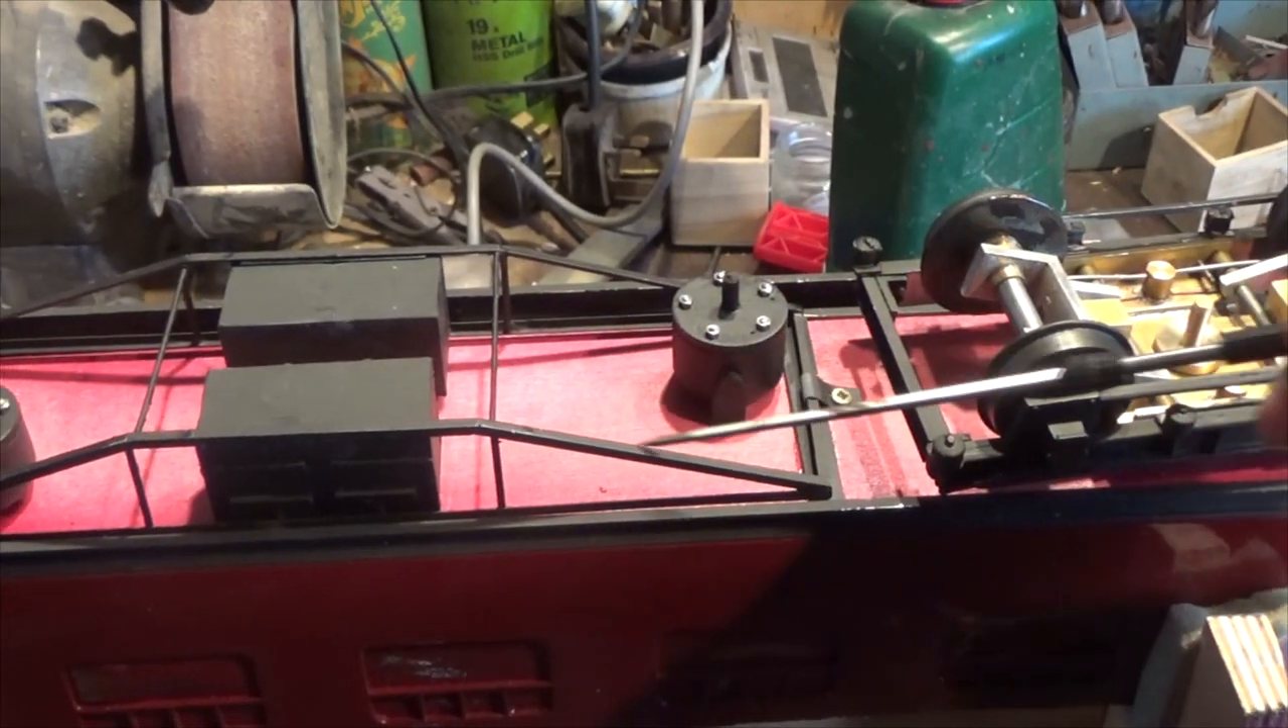I've got the battery boxes fitted in the under frame now. They're all fitted in the under frame.